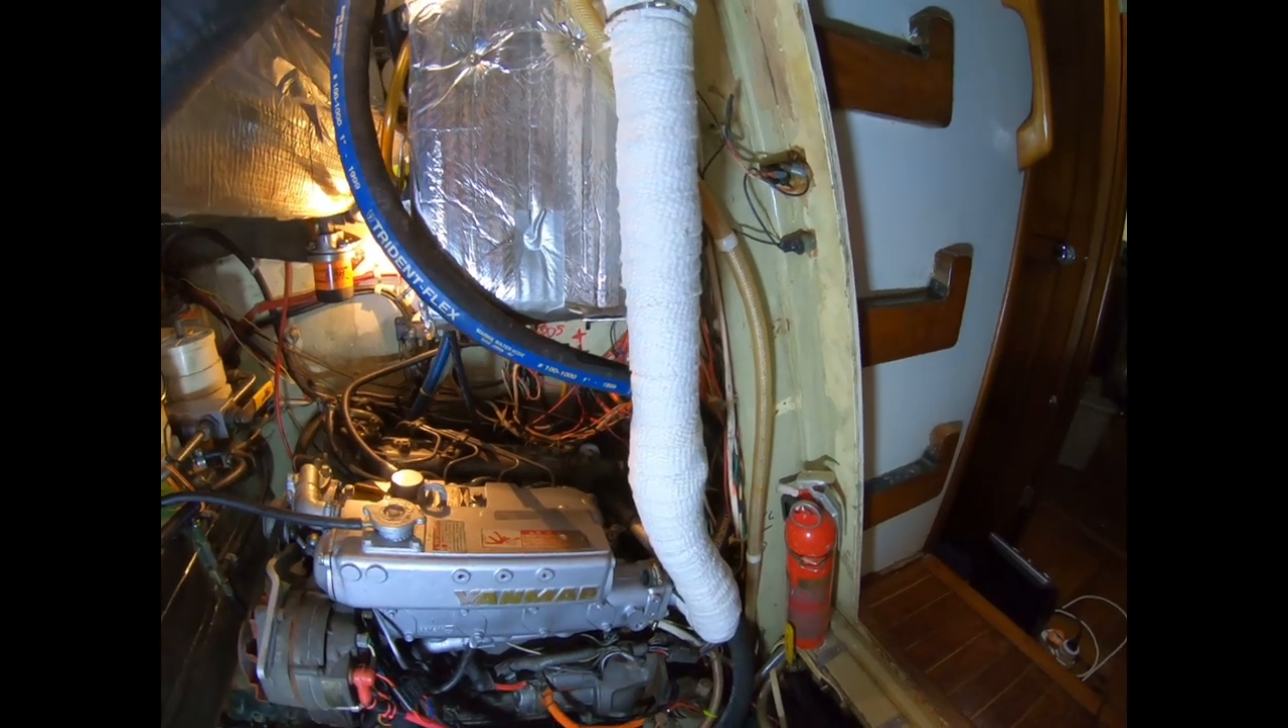So we have some good new insulation on the new riser and all we need now is the gasket for the end cap and we'll be good to go for a water test.